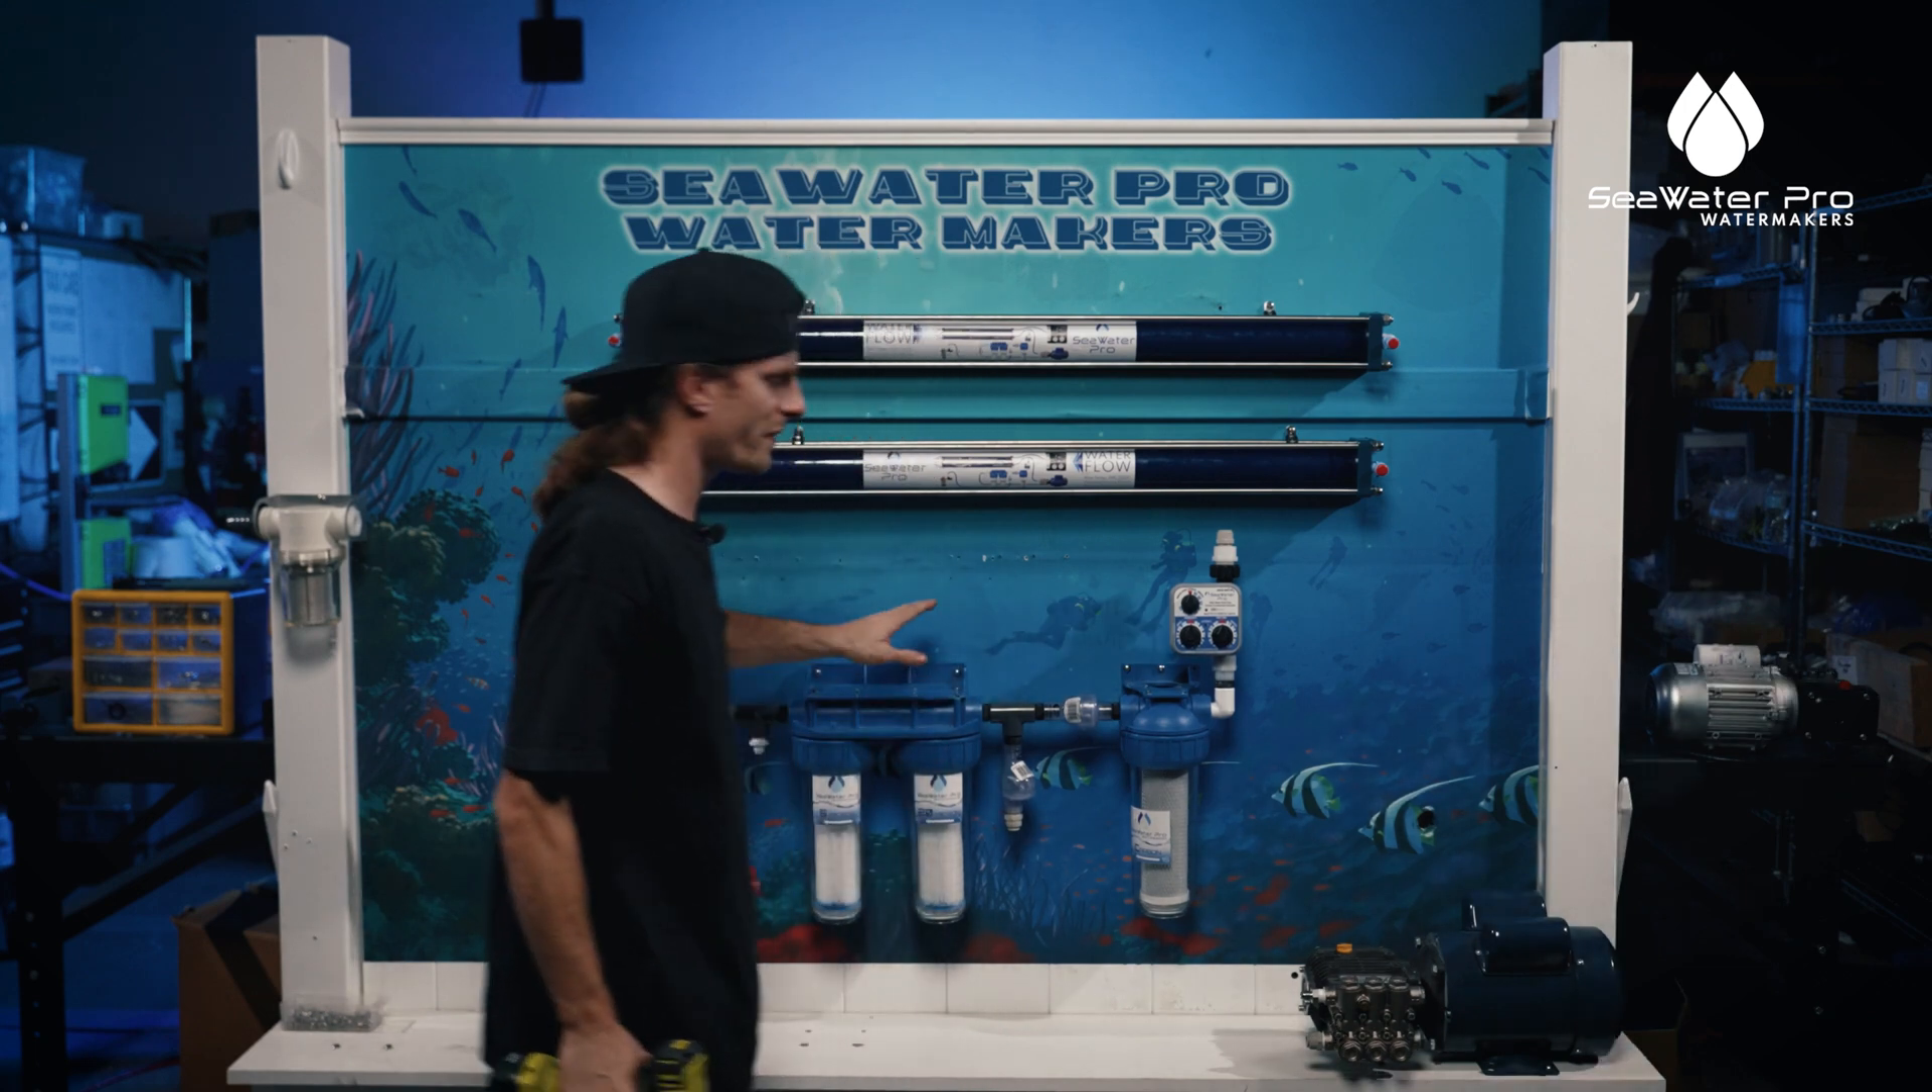Okay, our pre -filters are mounted.